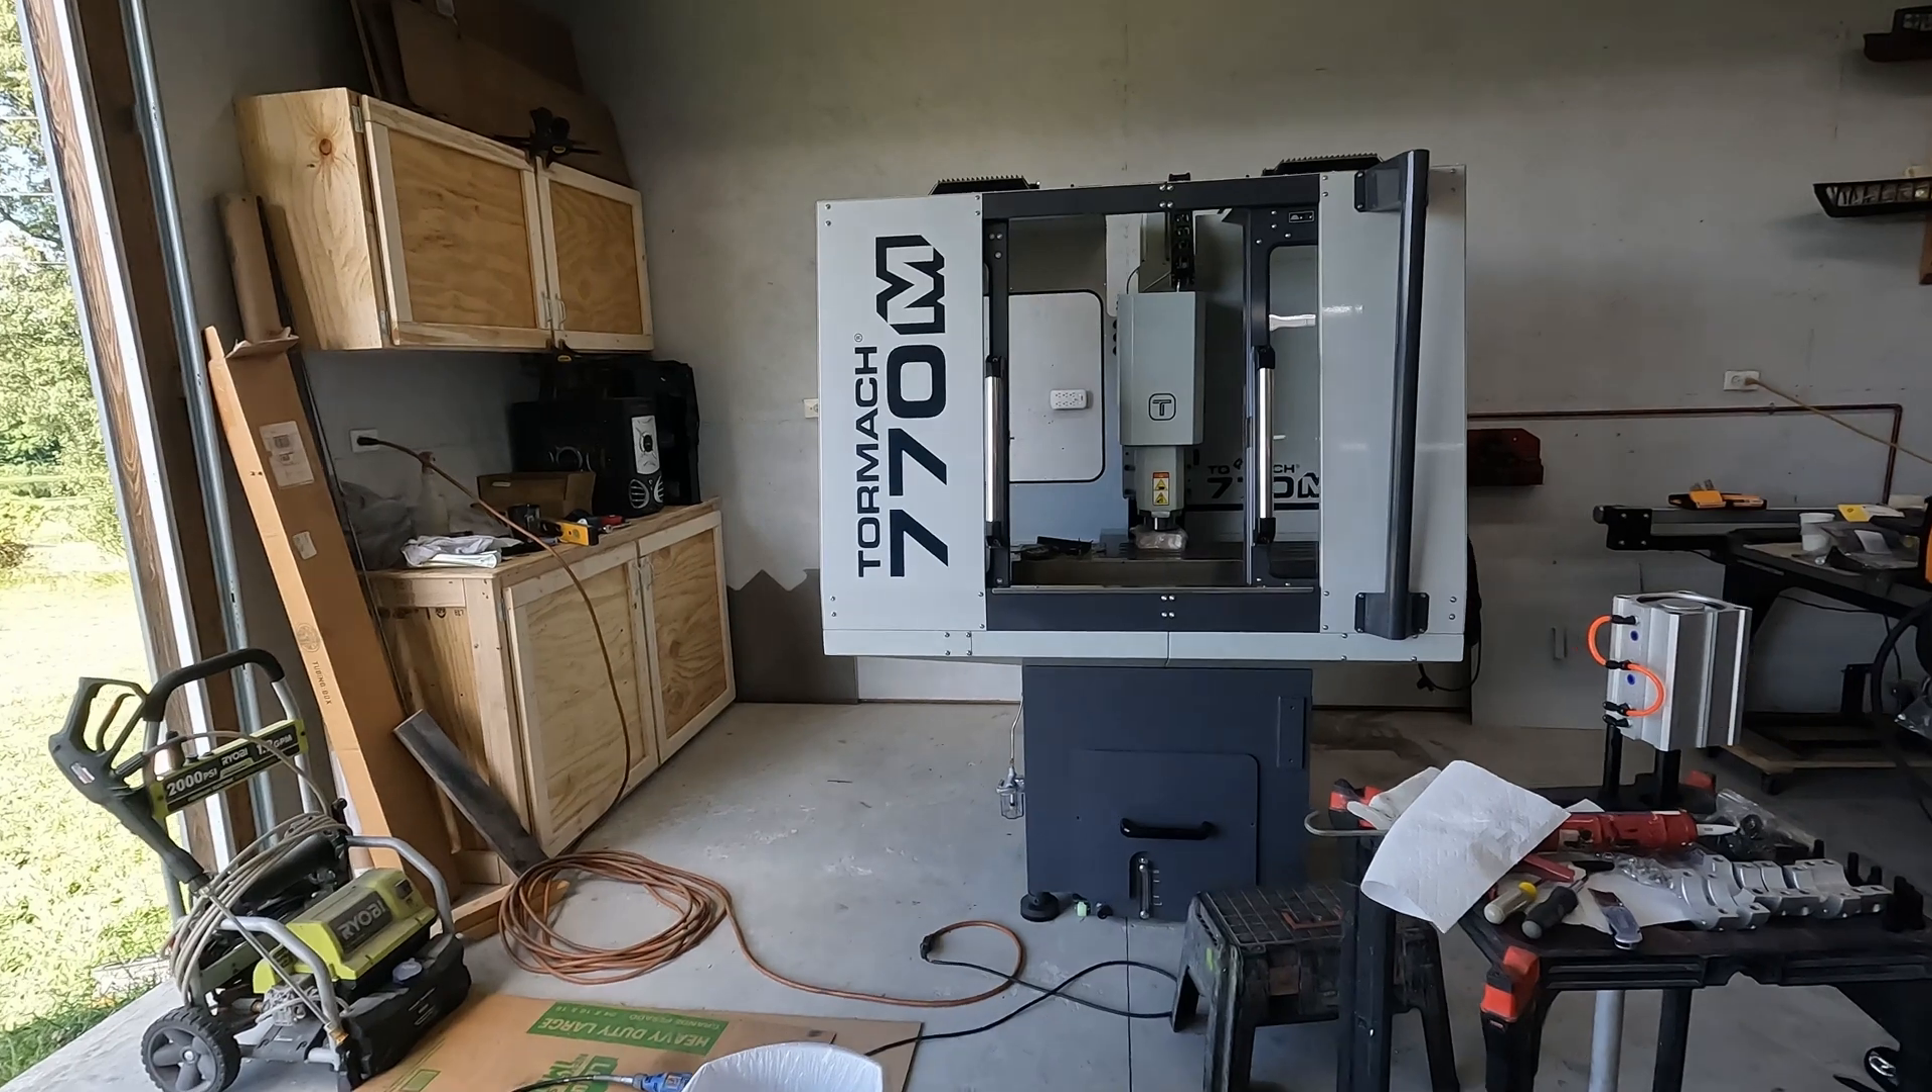Um we got the enclosure on yesterday.